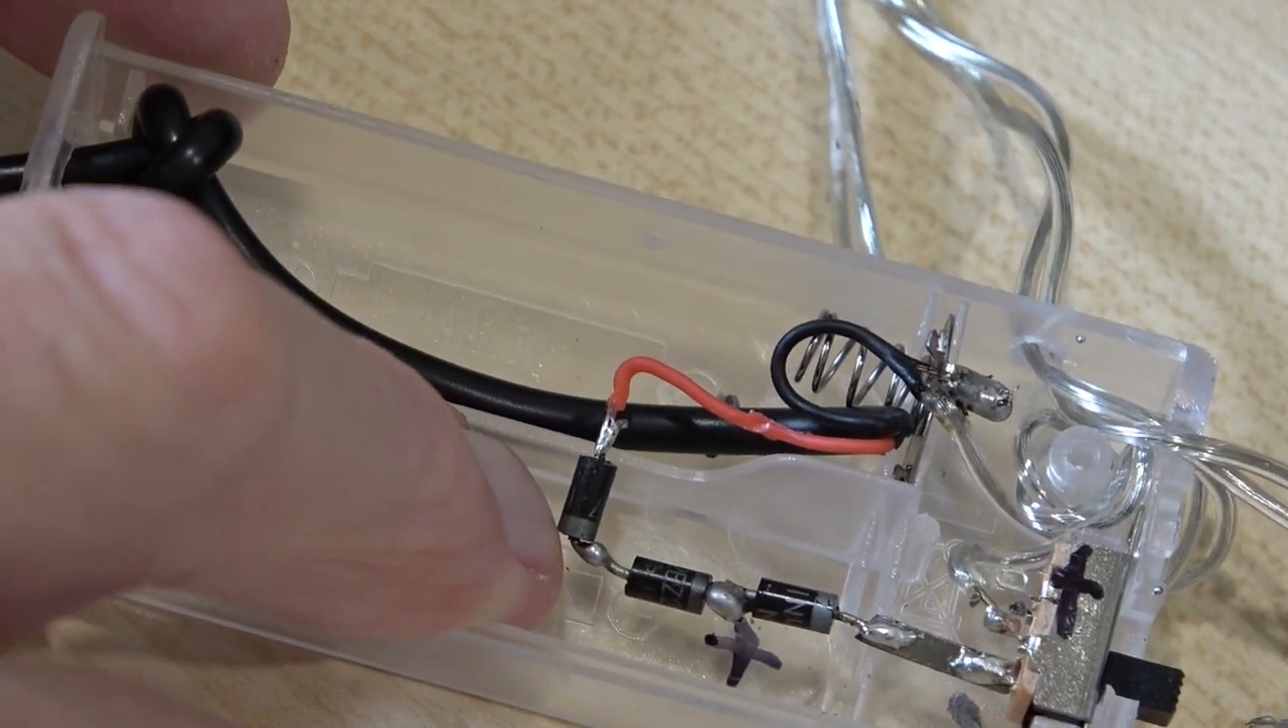The black wire has gone here to the negative terminal, and the red wire has gone to the diodes here, and you can see that it's the opposite end to the coloured band.